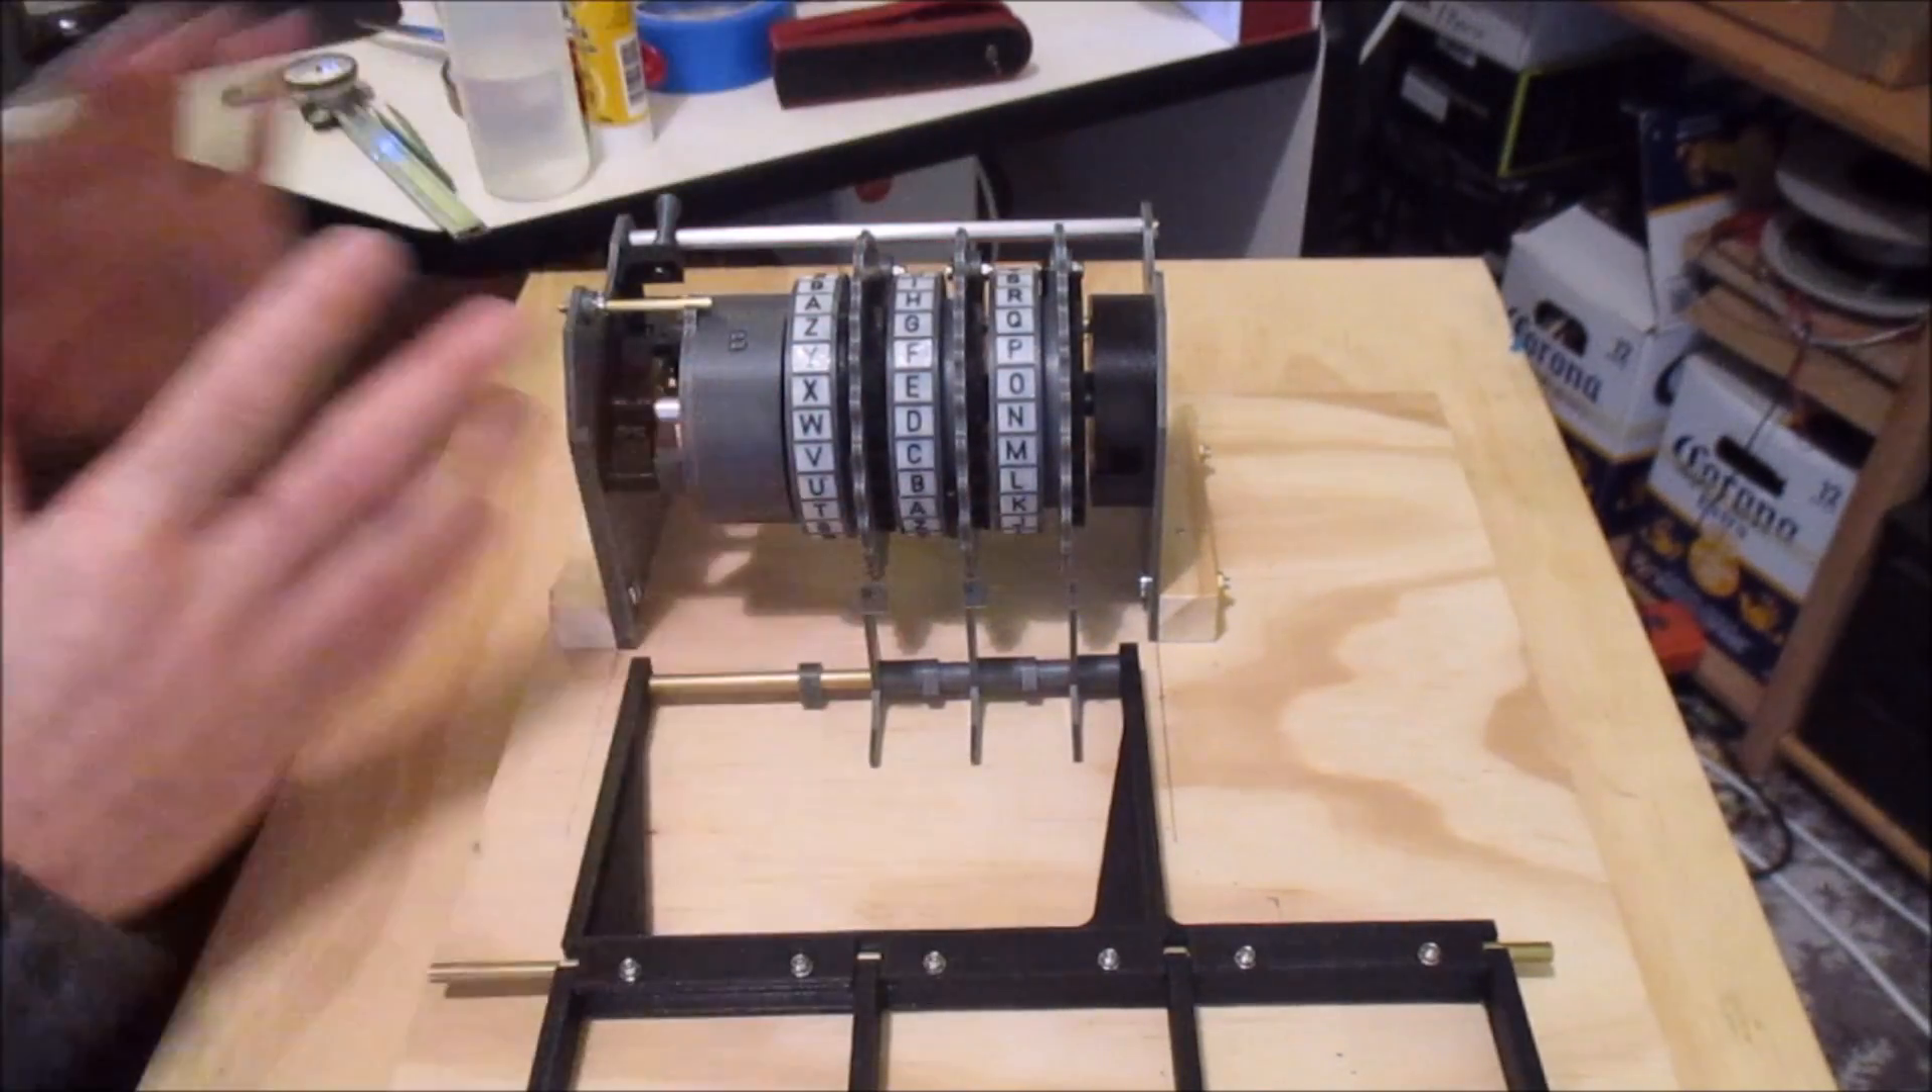What I've got here is the three rotors set inside the piece of the mechanism that holds them all together.